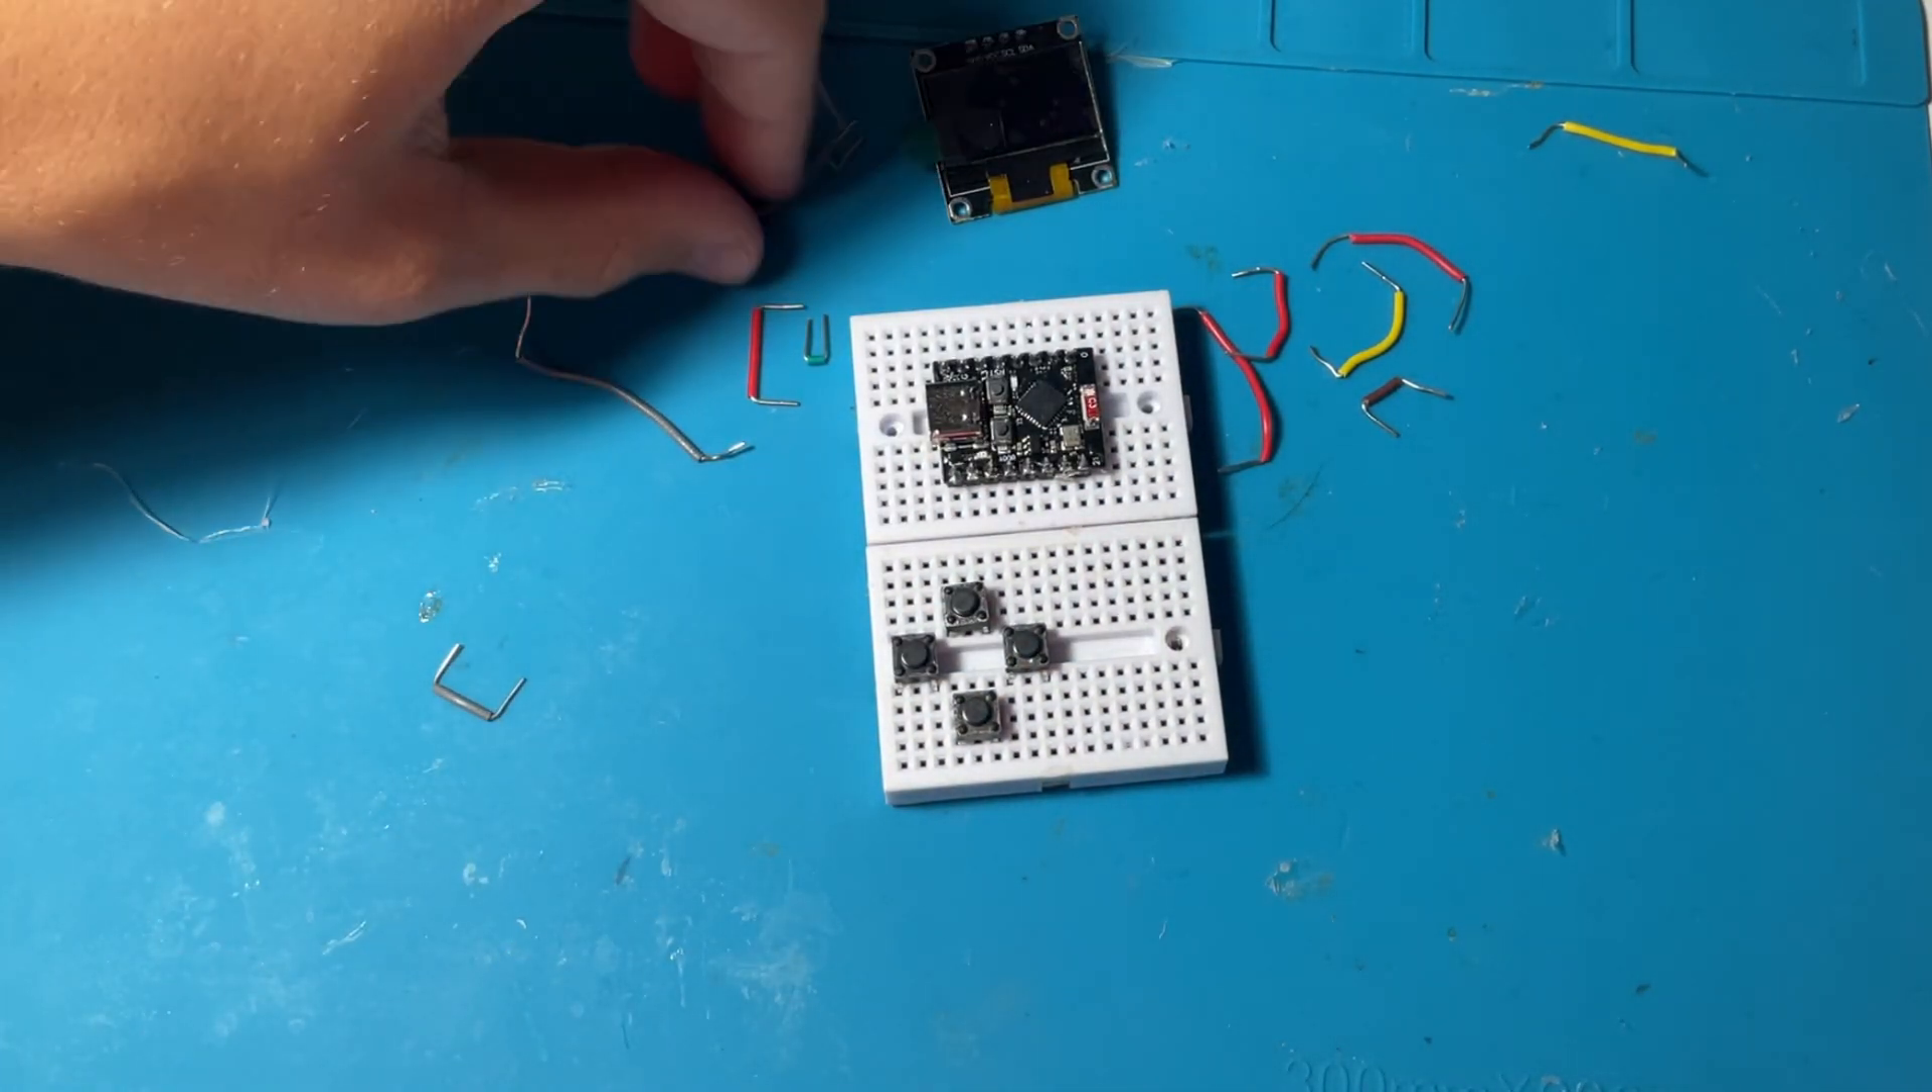And just like that we finished placing the four push buttons and now we are going to be connecting them.